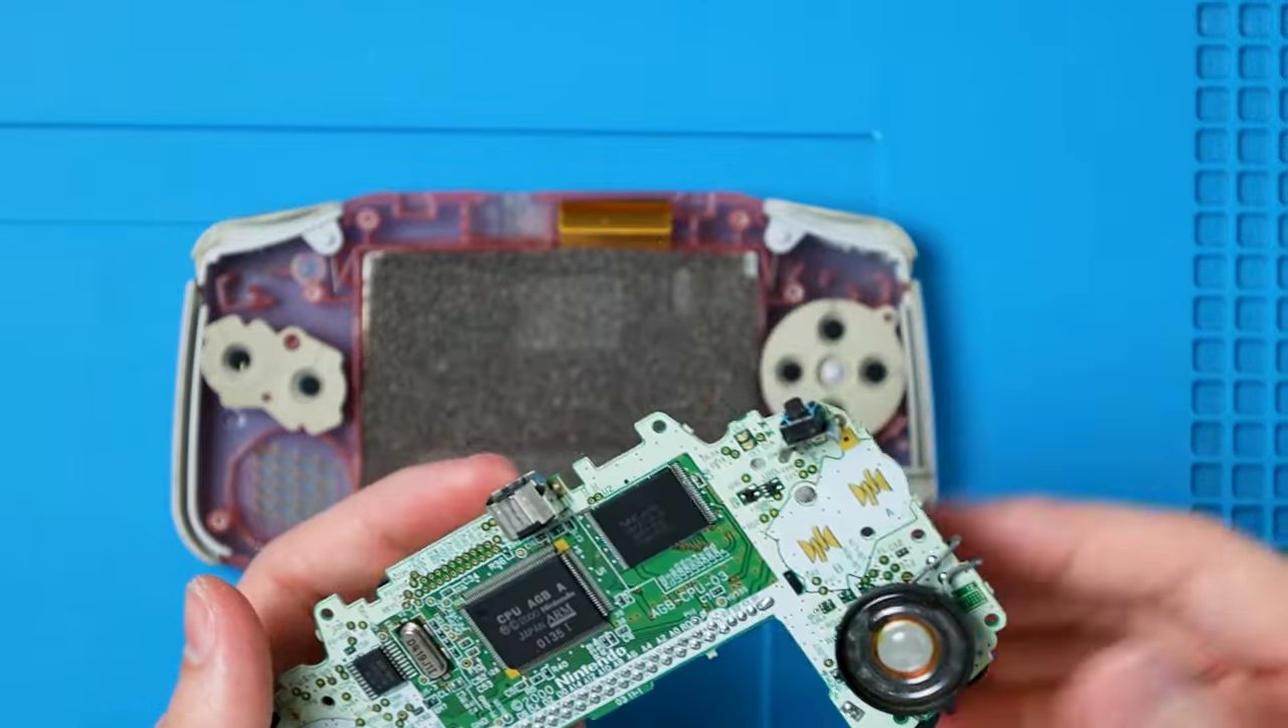Now your motherboard is free, and we're ready to go.